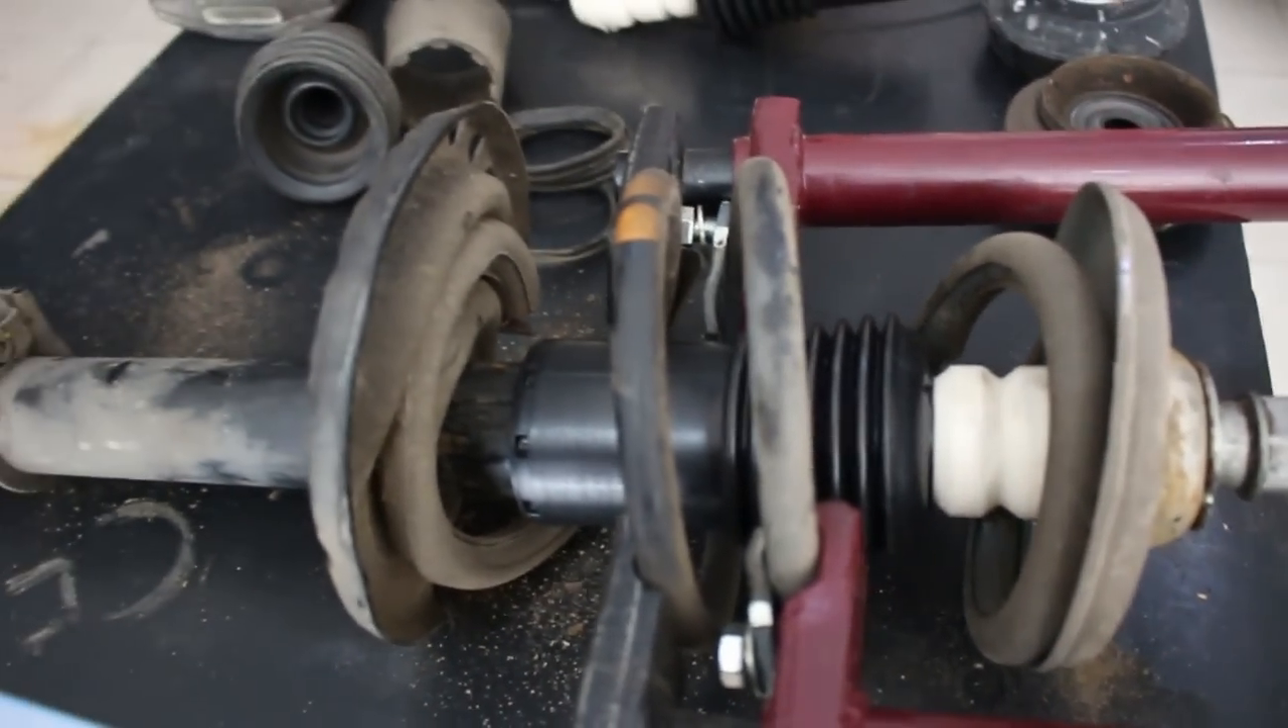Aqui eu já botei o batente e a coifa ali, tá?